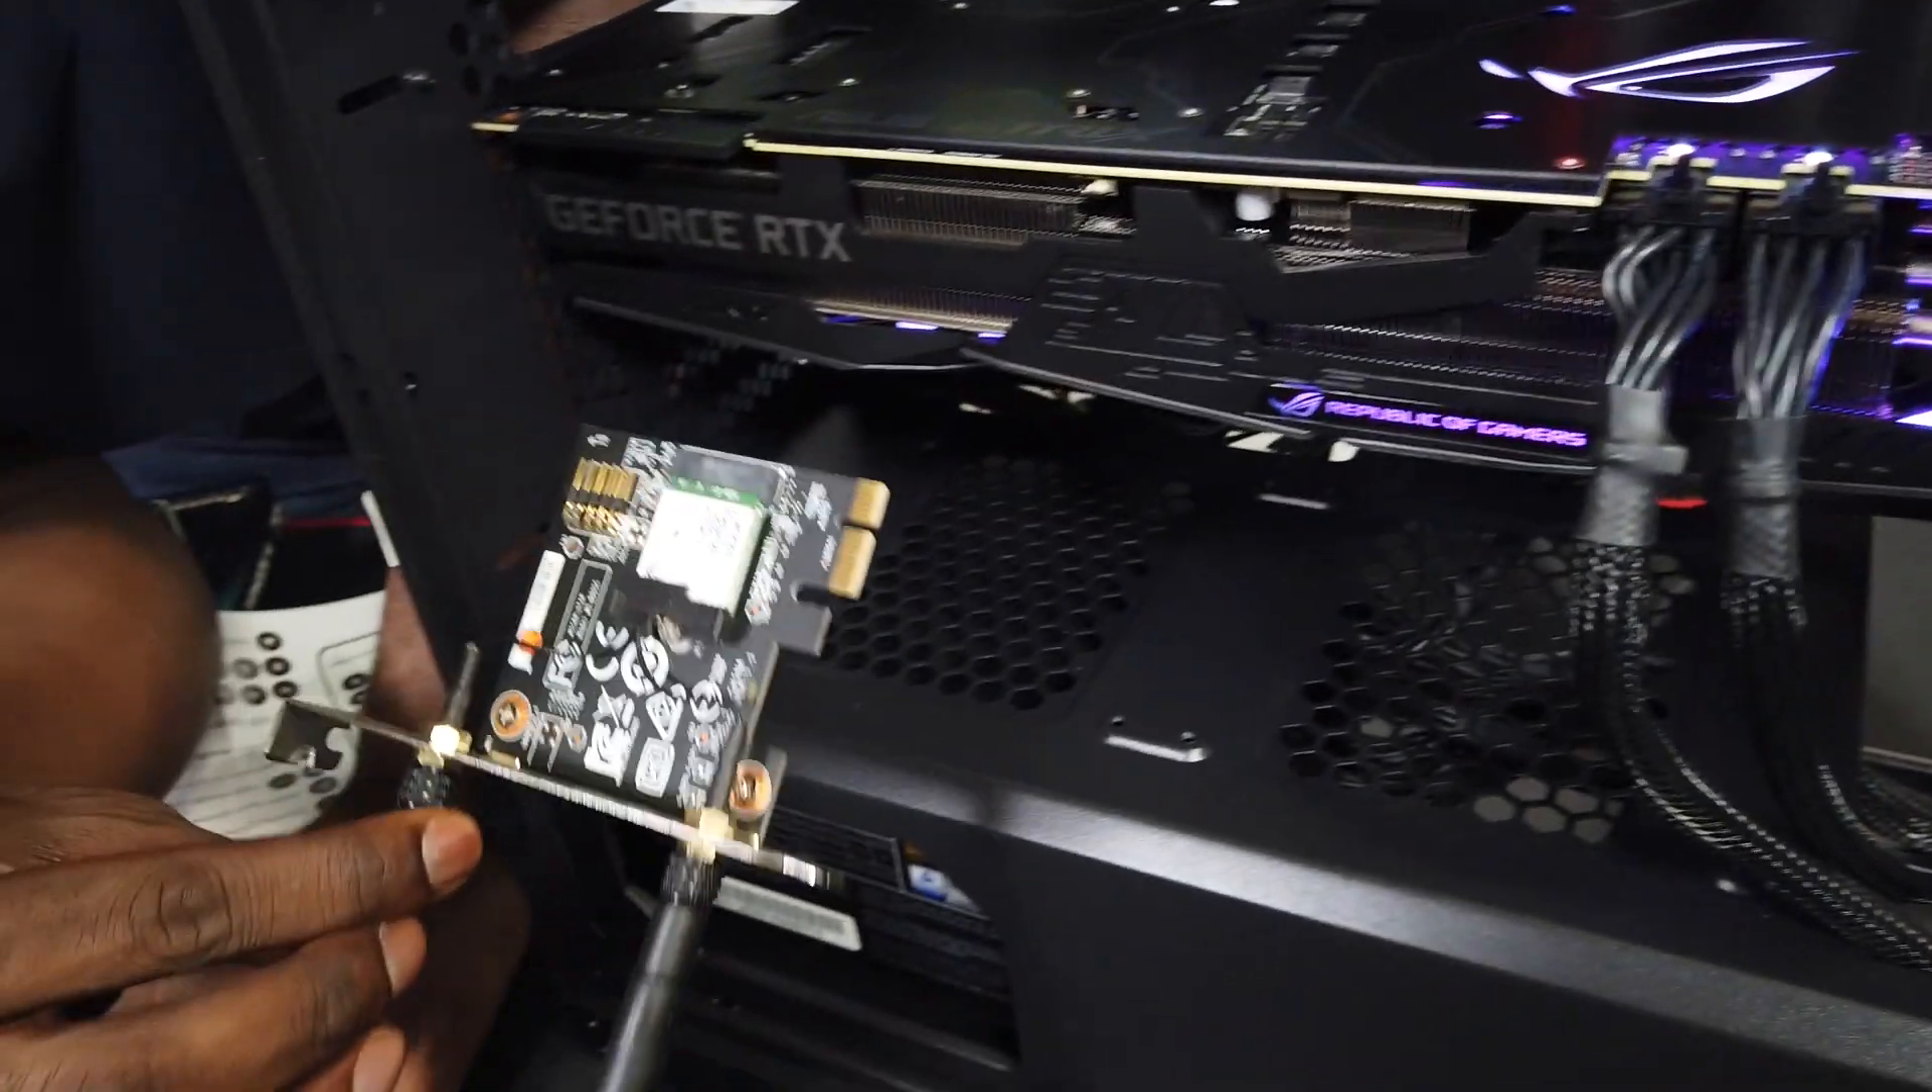I've still got to put my wireless card in the bottom, which I haven't done yet.